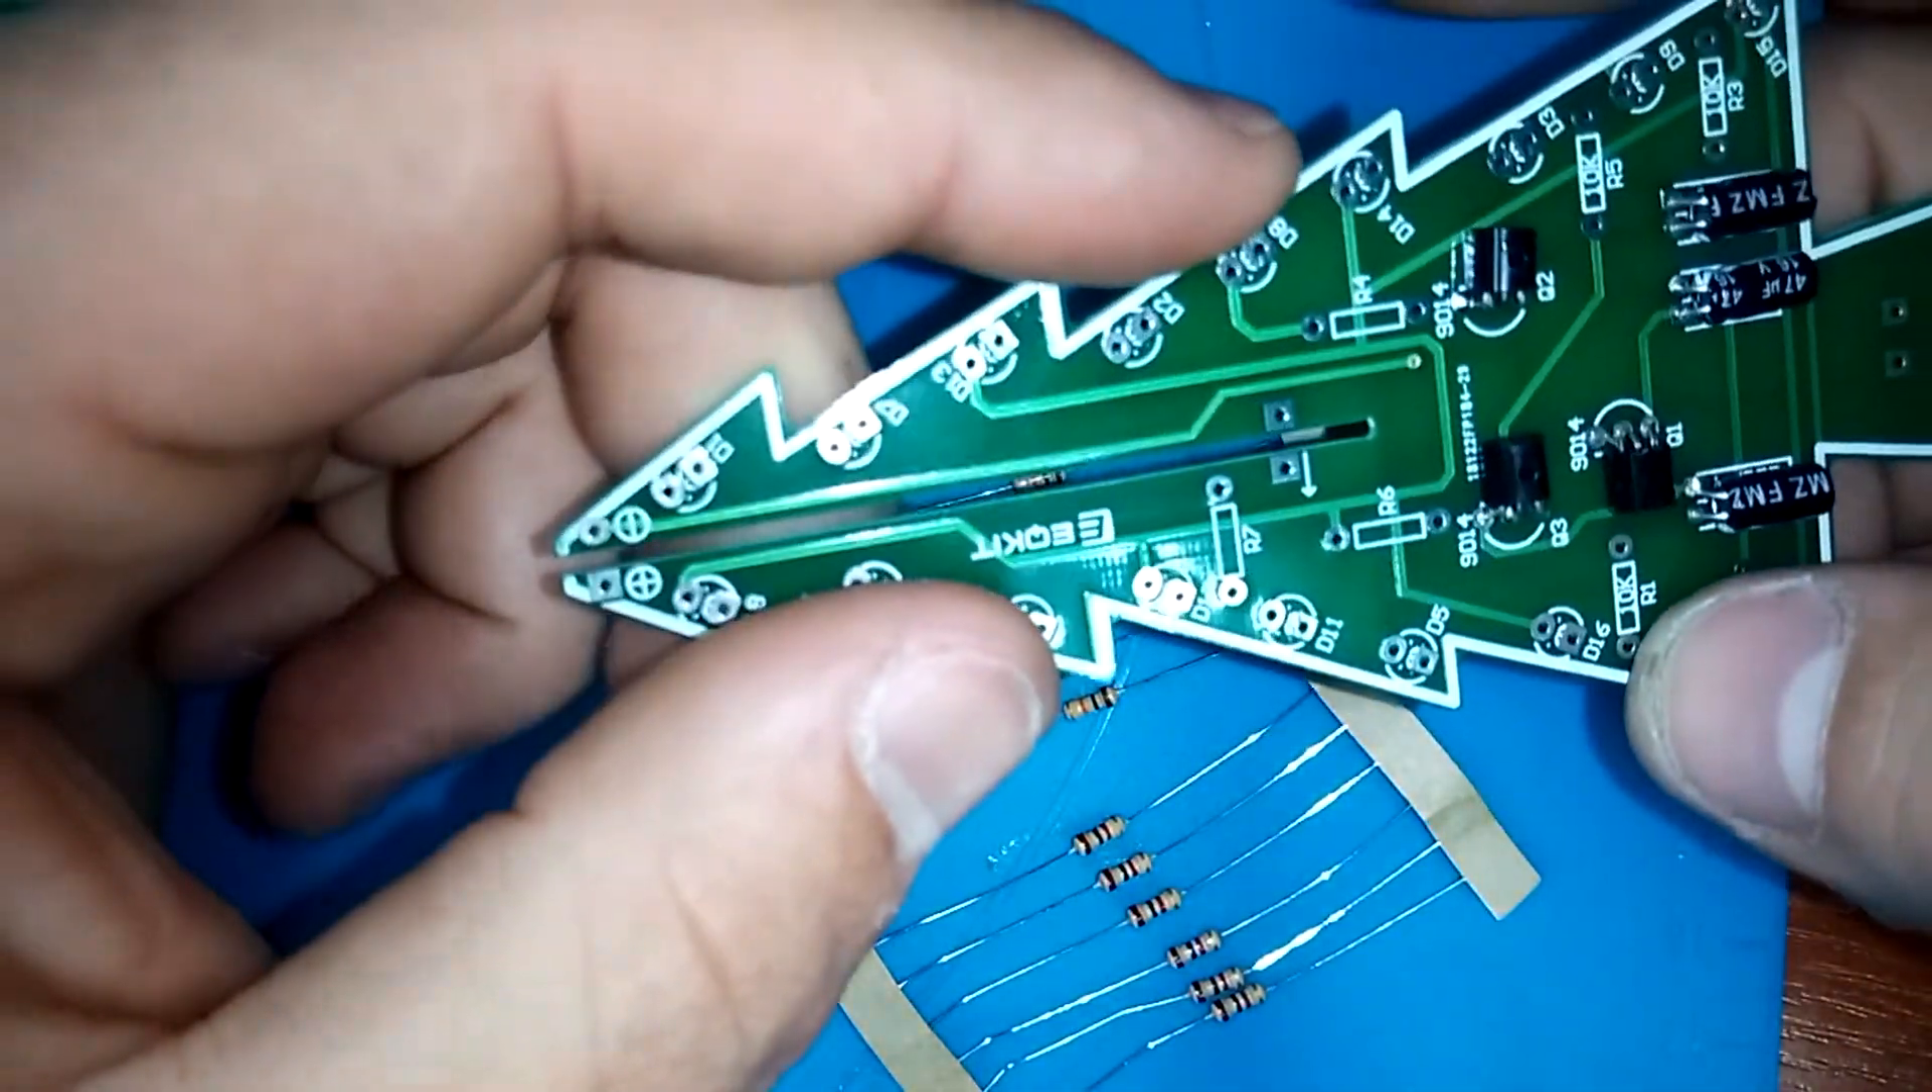Транзисторы с конденсаторами установлены. Осталось сопротивление.